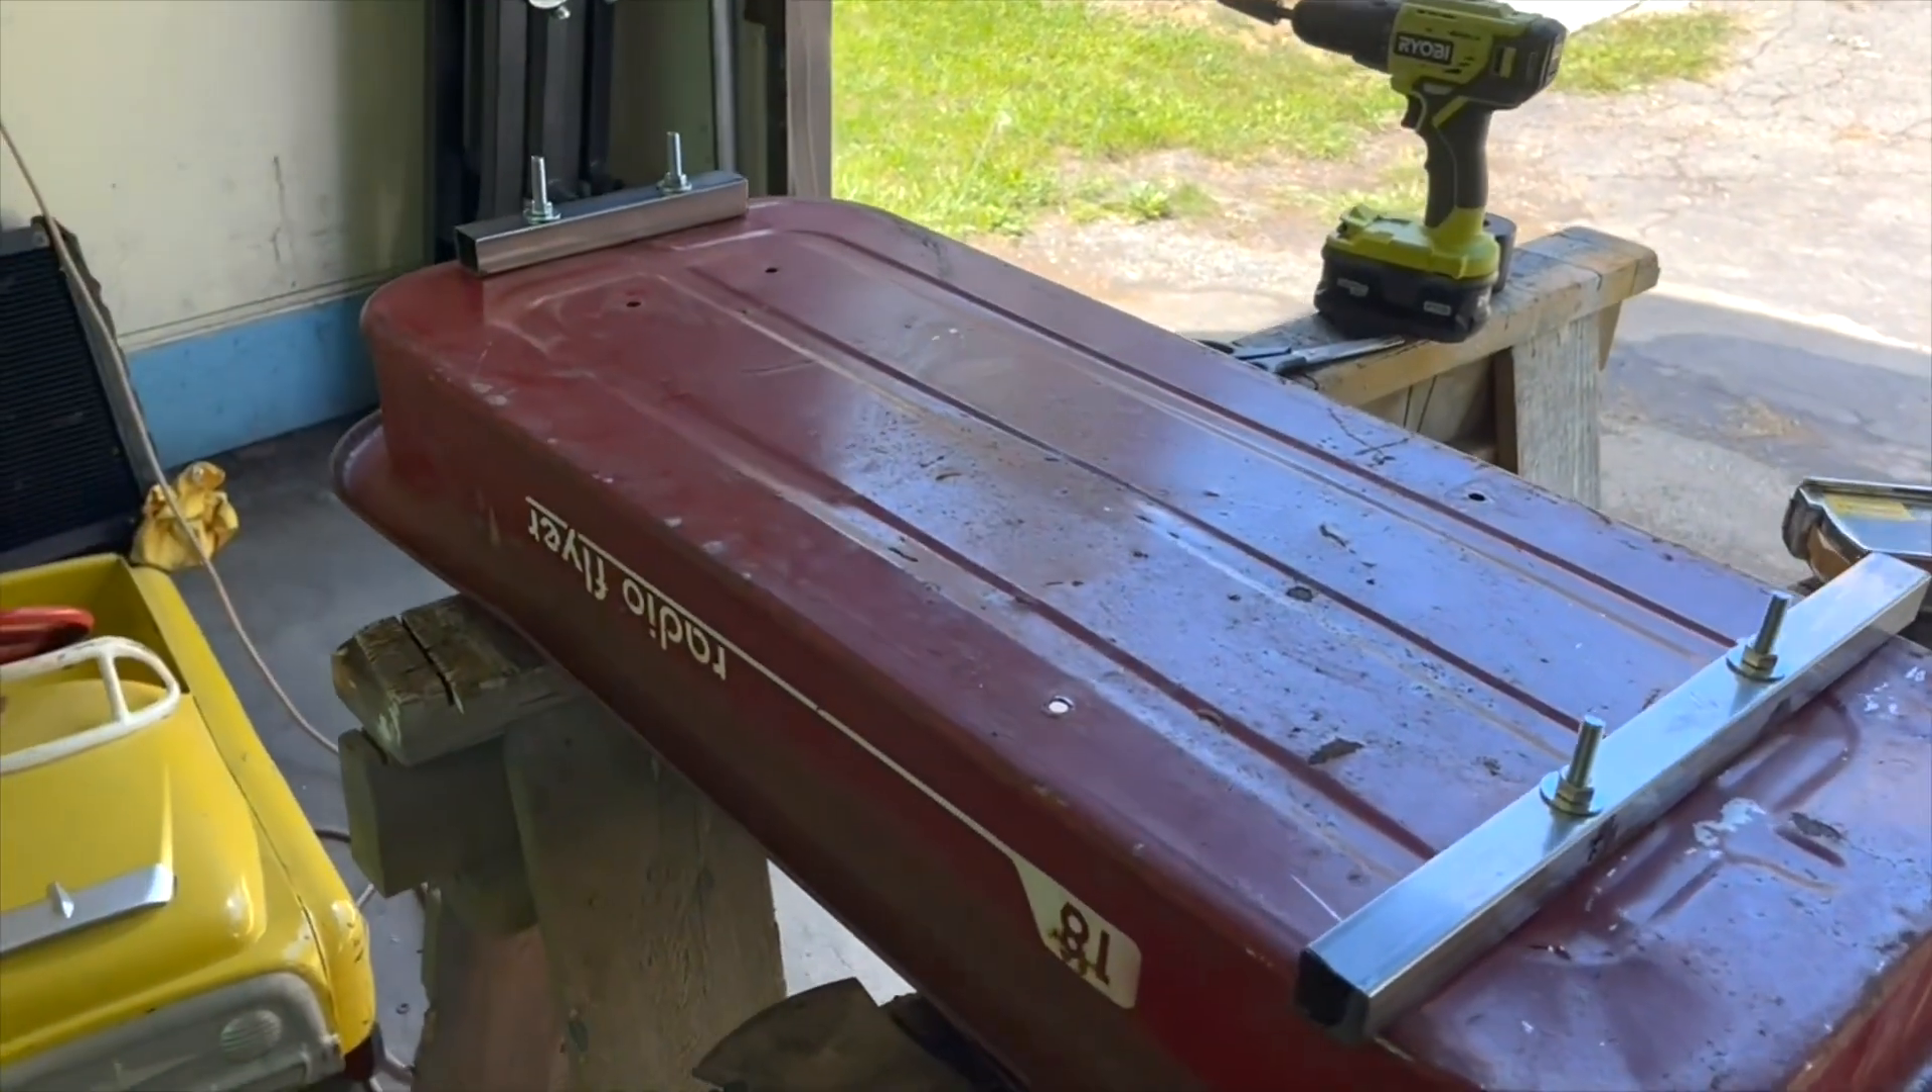Got the metal bolted down as you can see i need to trim those down those uh carriage bolts down a little bit.